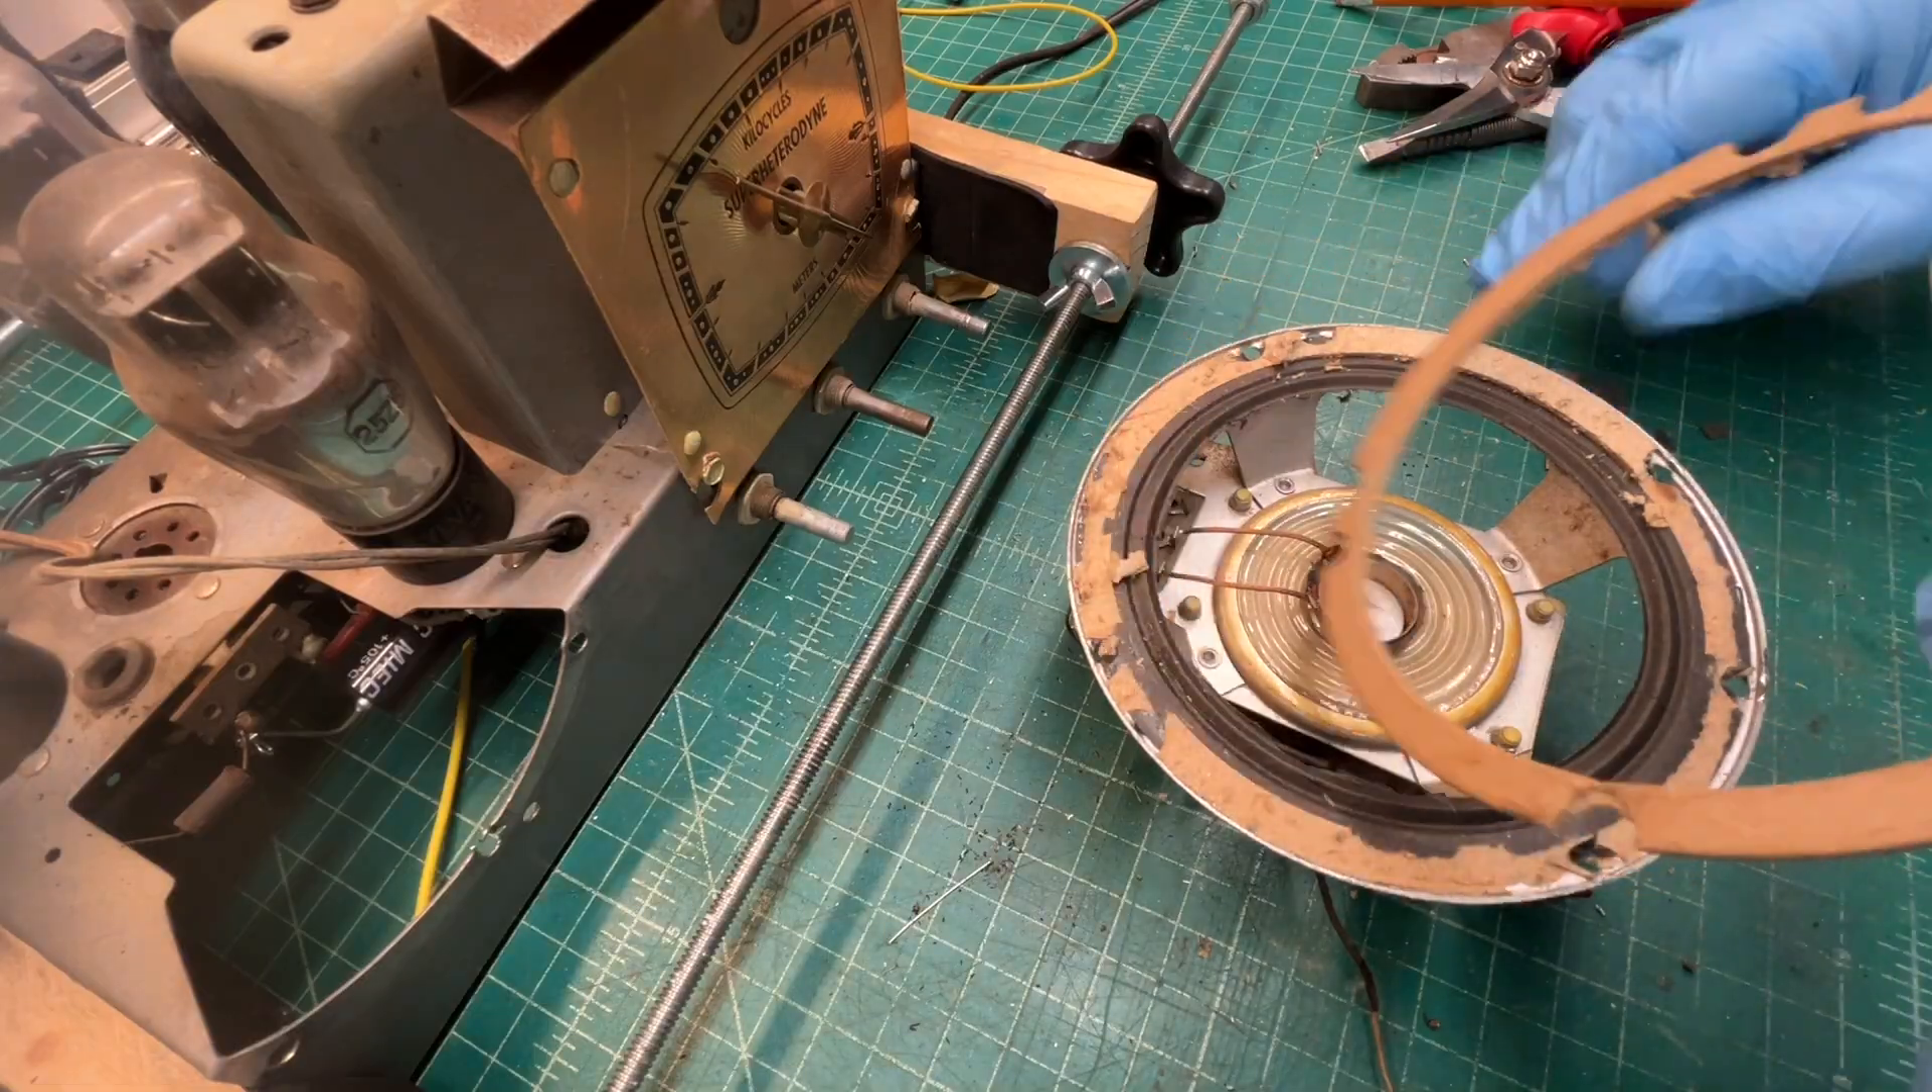Let me see if I can get the gasket off here. Well, I've got part of it.